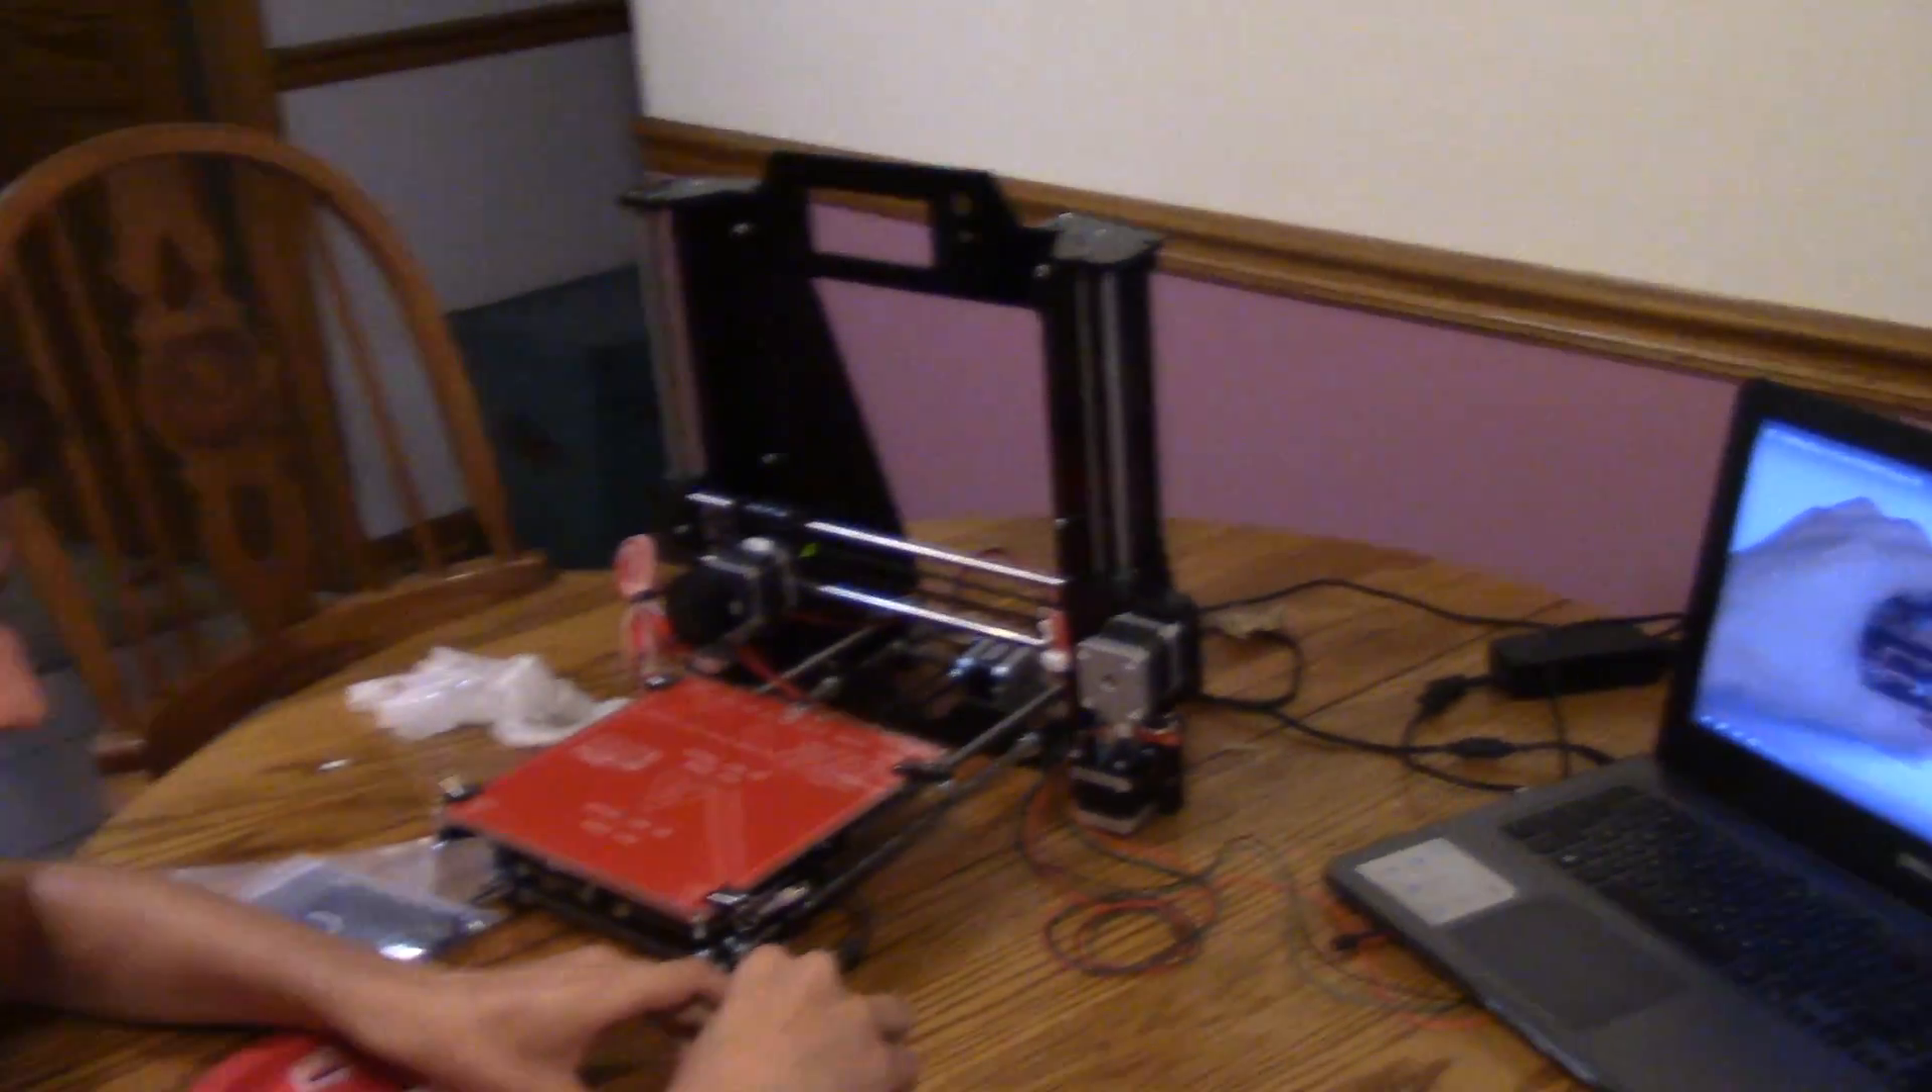We got the whole frame, the hotbed, everything assembled.